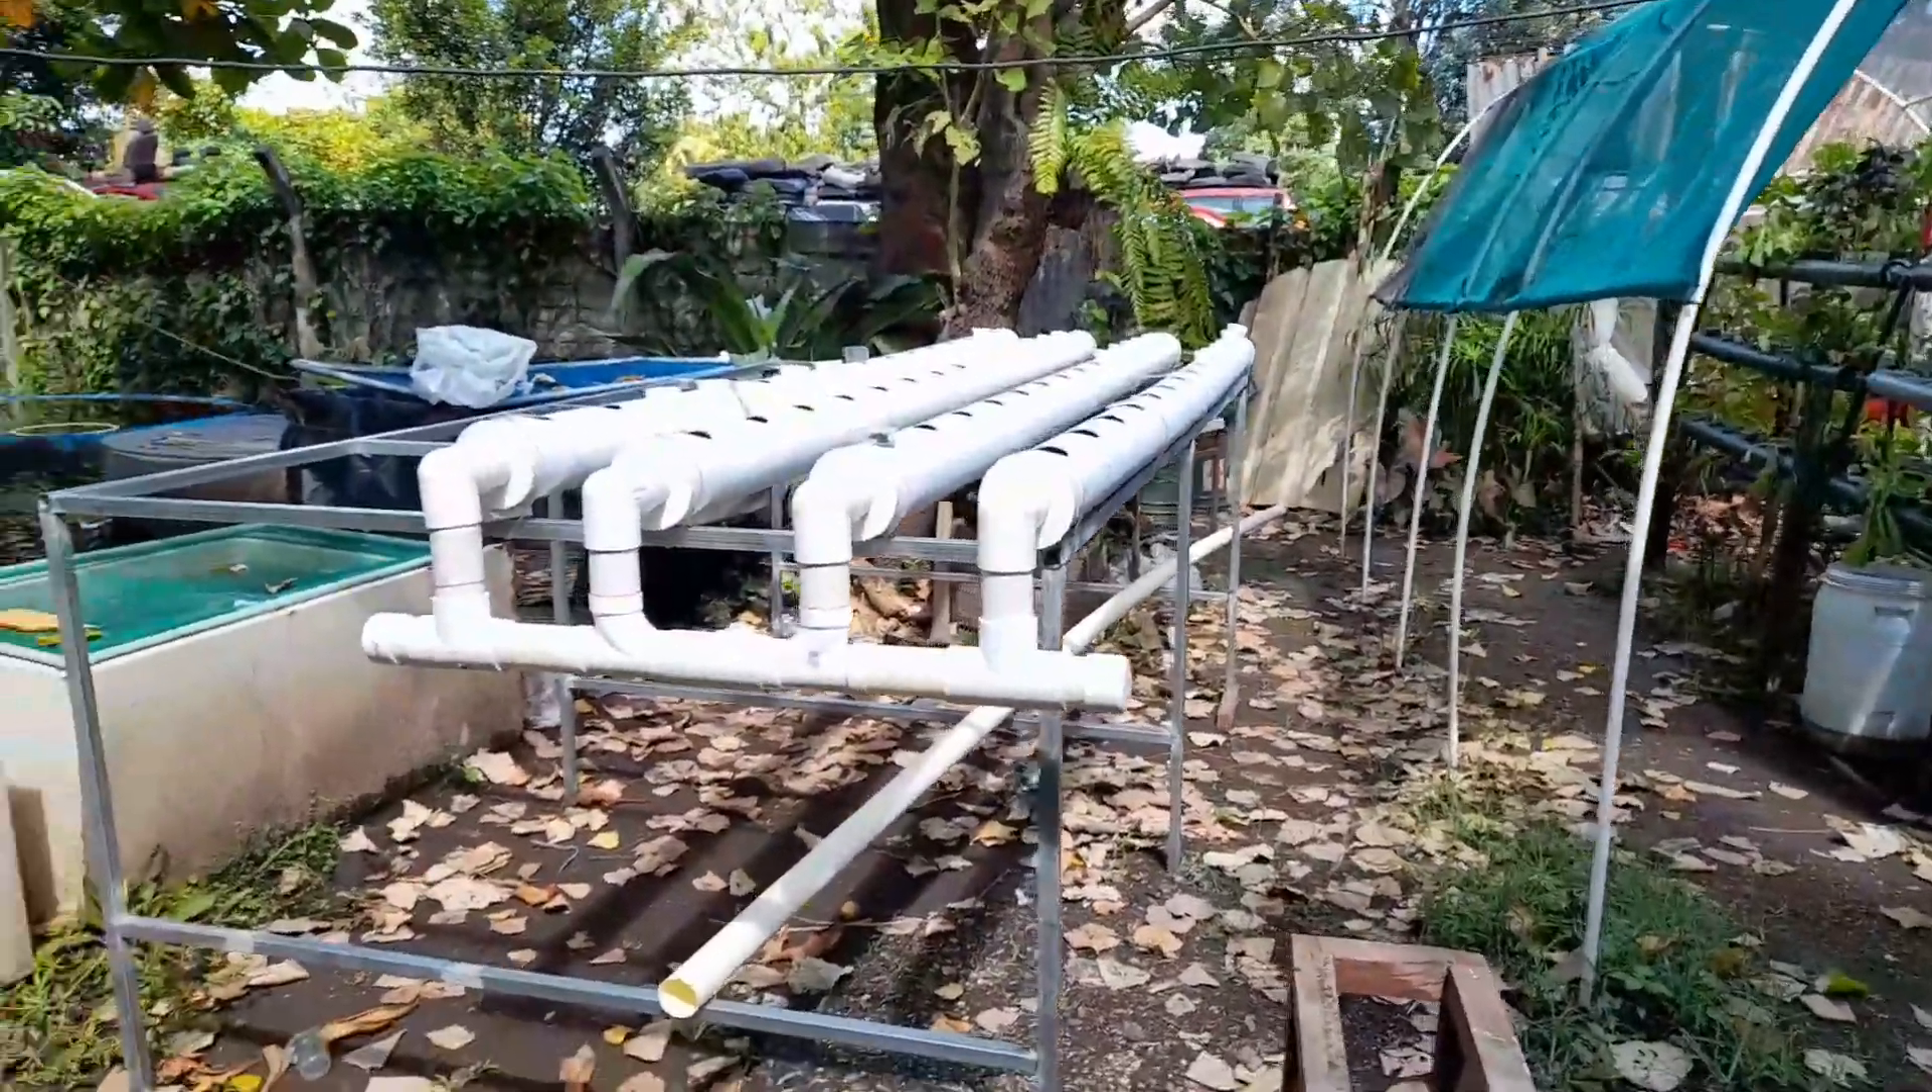Miren cómo ha quedado ya el sistema montado en nuestra mesa.